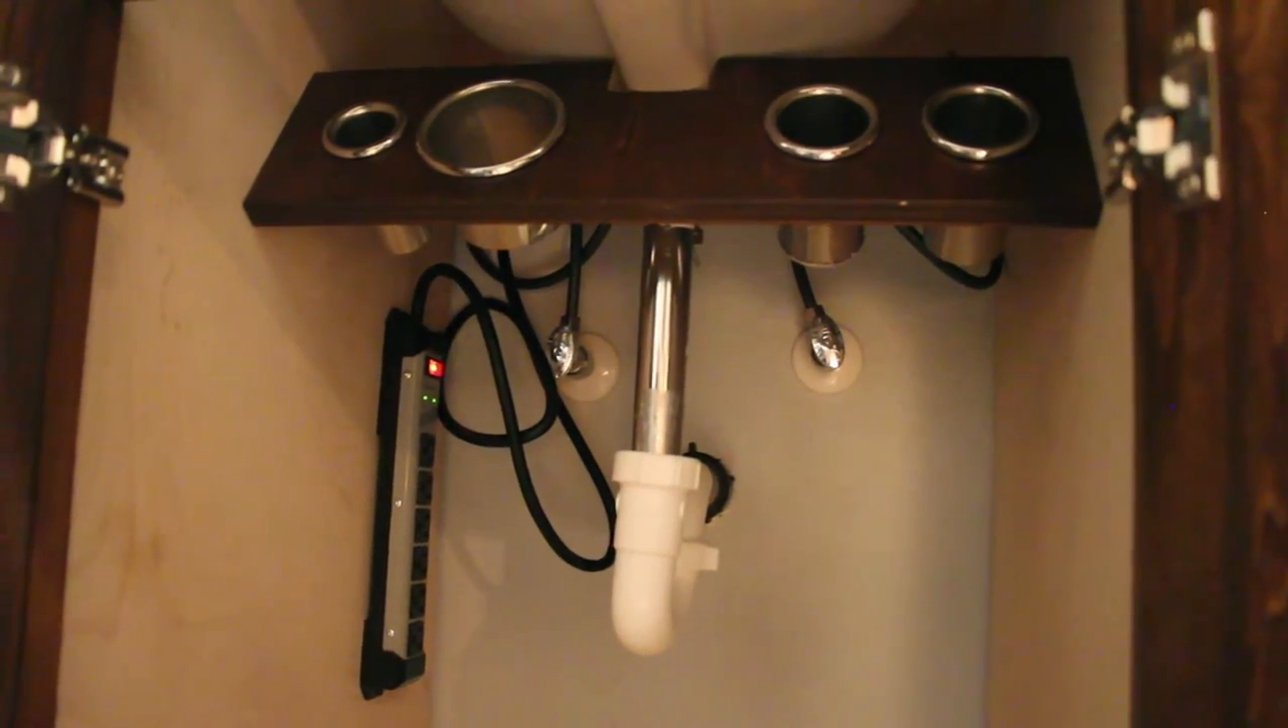After the unit was installed, I mounted a power strip underneath which ensures that the cords stay contained.